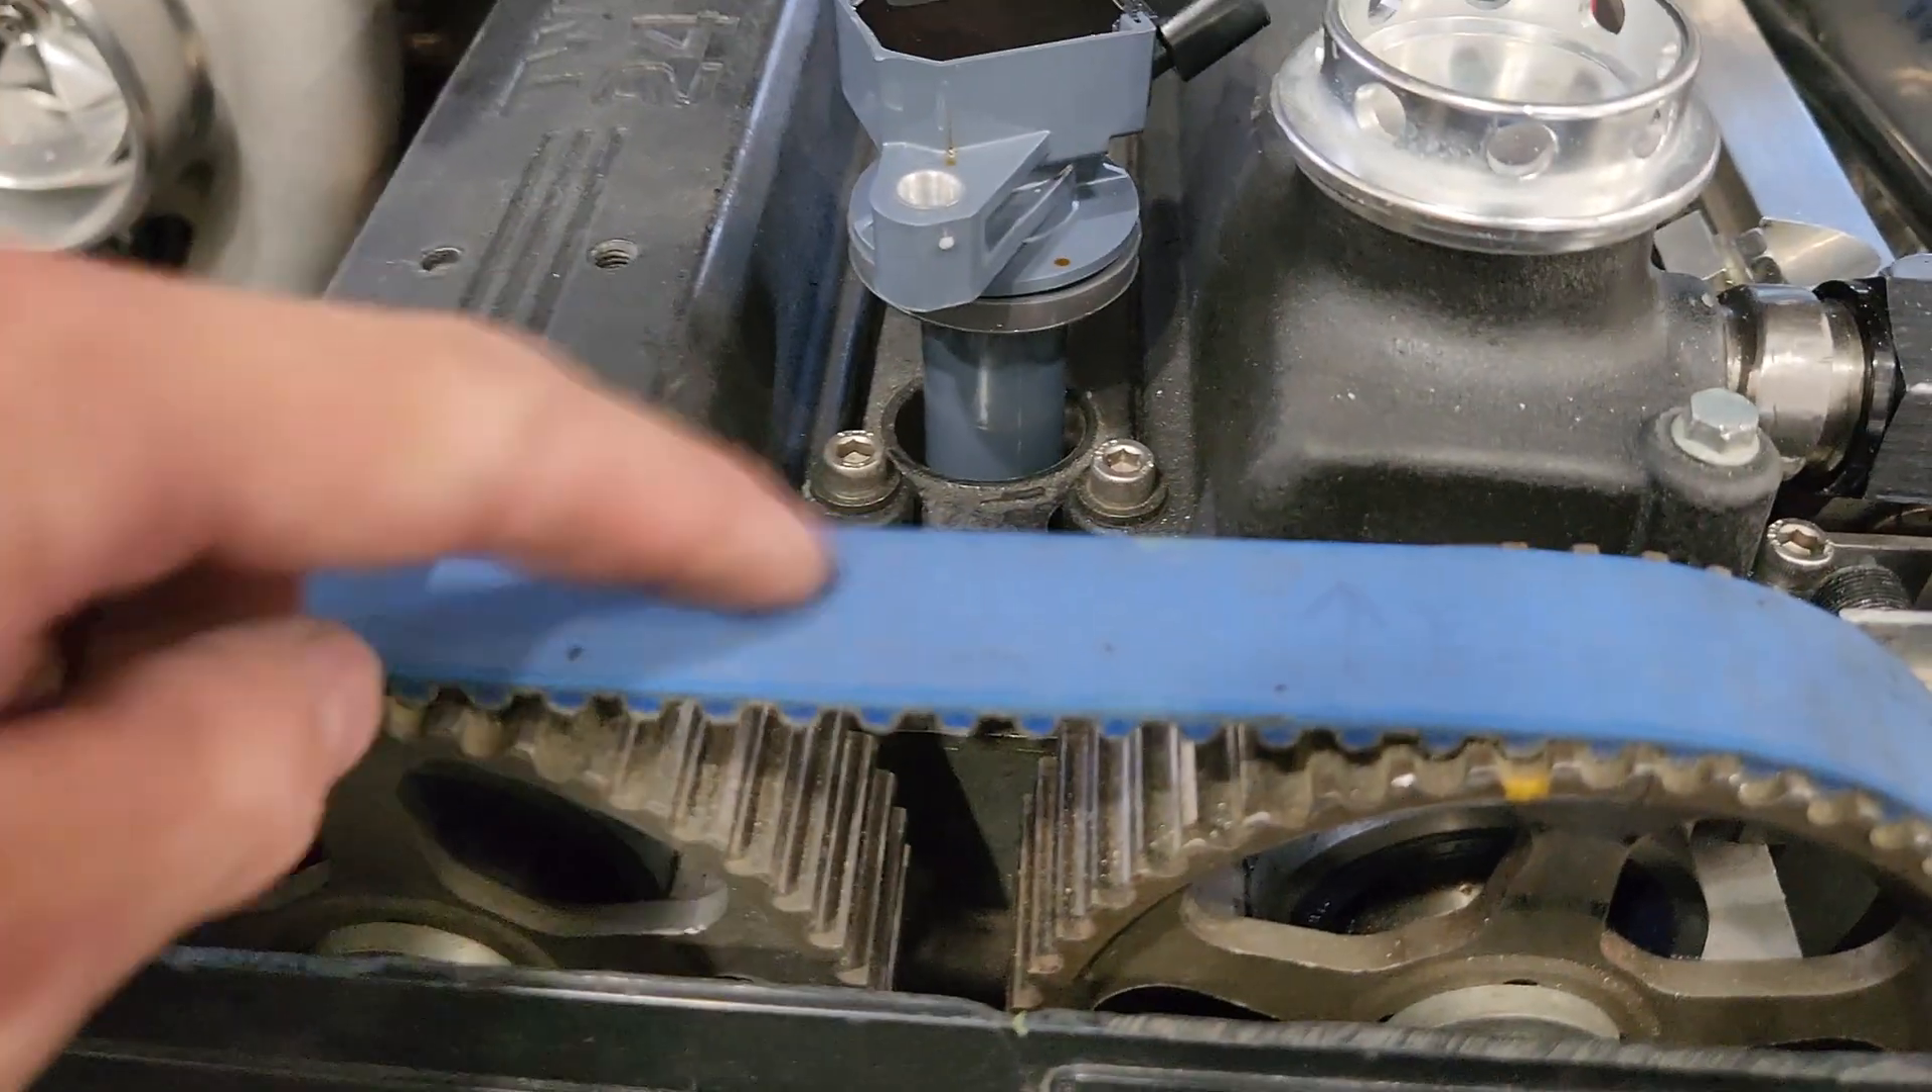And you can see with the coil pack, you've got quite a bit of a gap there.